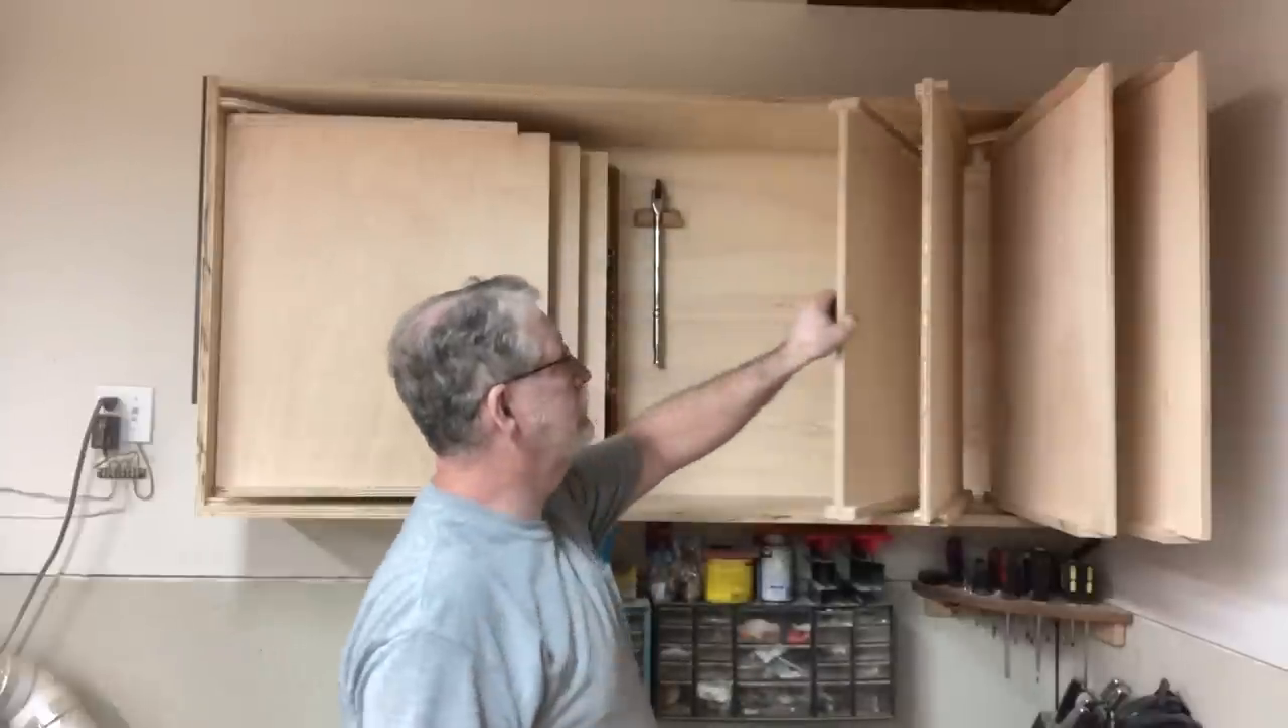So here's a look with all the vertical panels in.